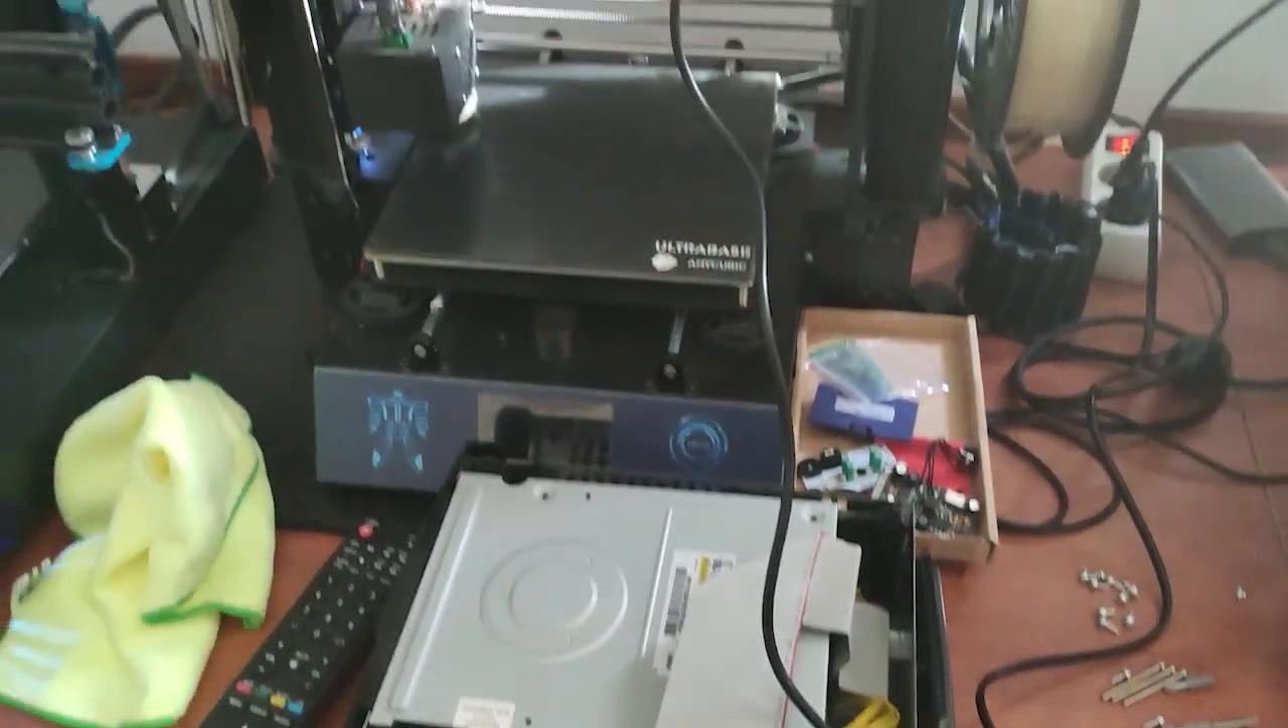Ya tengo aquí todo puesto de manera provisional, tengo todos los tornillos de la consola por ahí tirados.